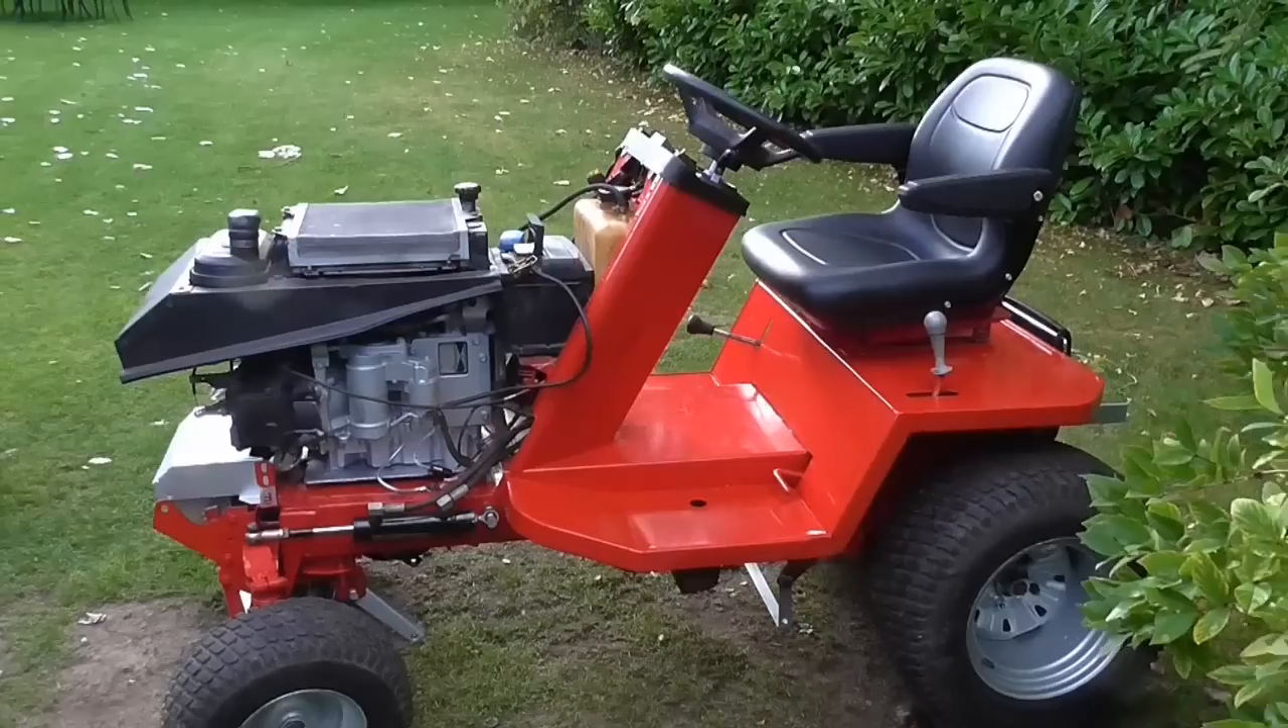Right, that's the seat on and it's looking quite good.